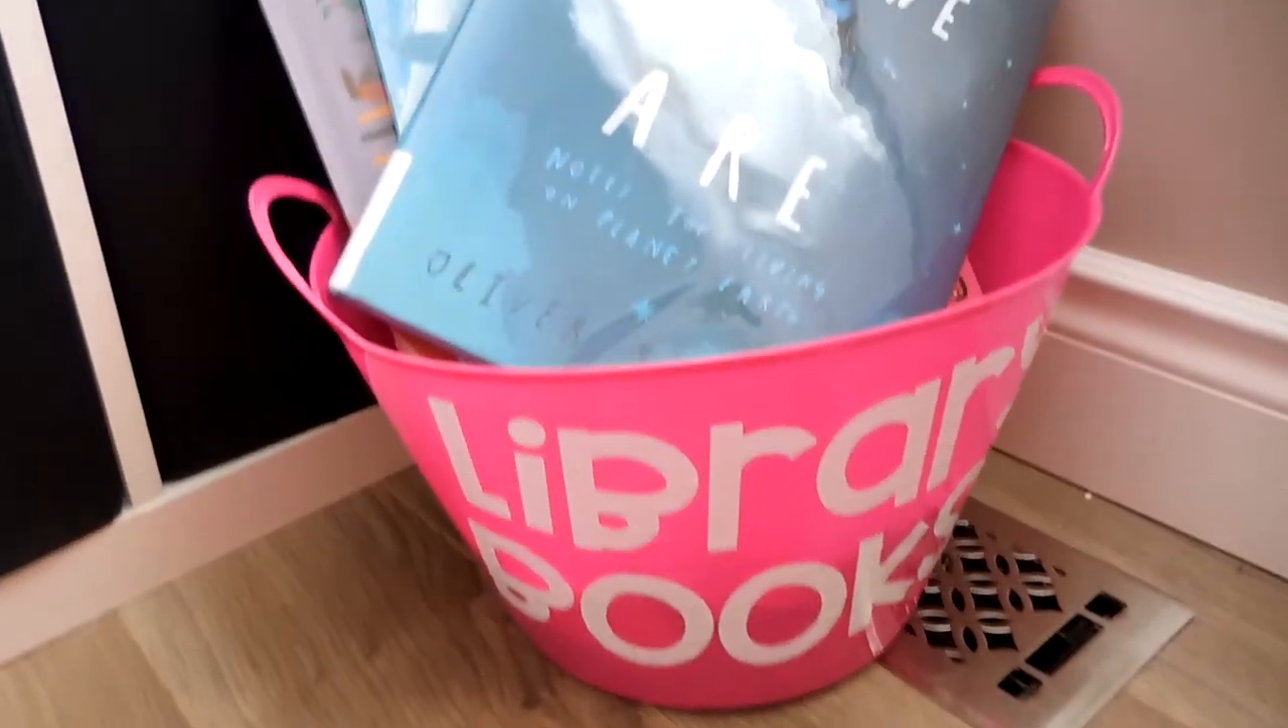They don't all fit in very well um because the bin is smaller on the bottom and larger in the top.